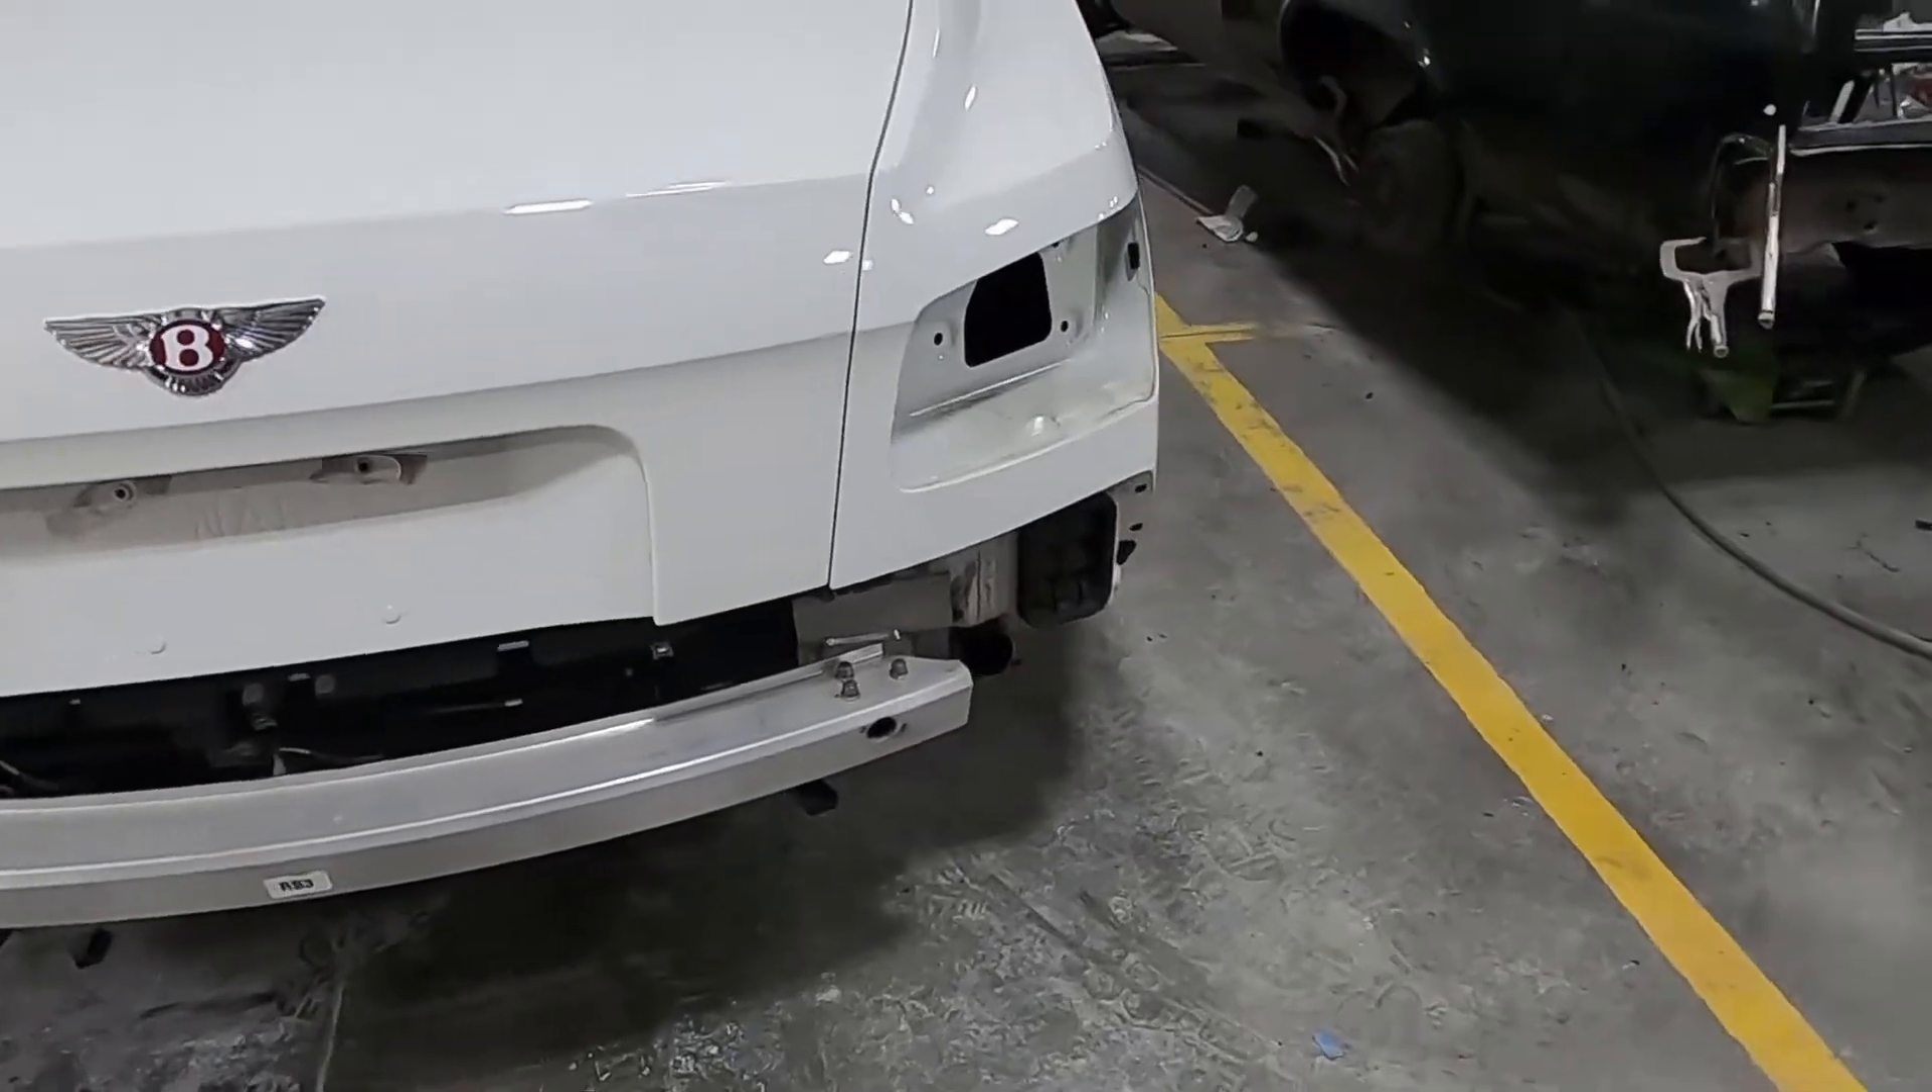Got the back bumper taken apart and the taillights taken off. The only thing left back here is the rear emblem.